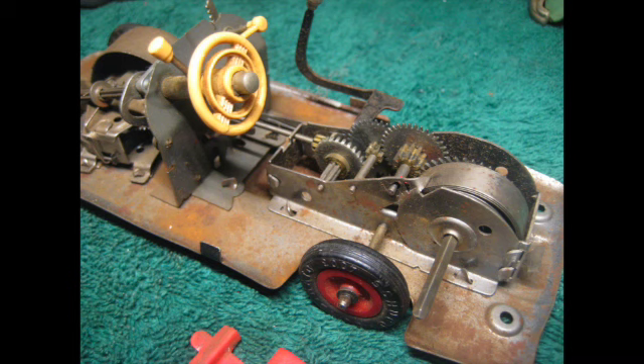So here we've removed the seat and we can see the motor and the steering and all that kind of stuff.